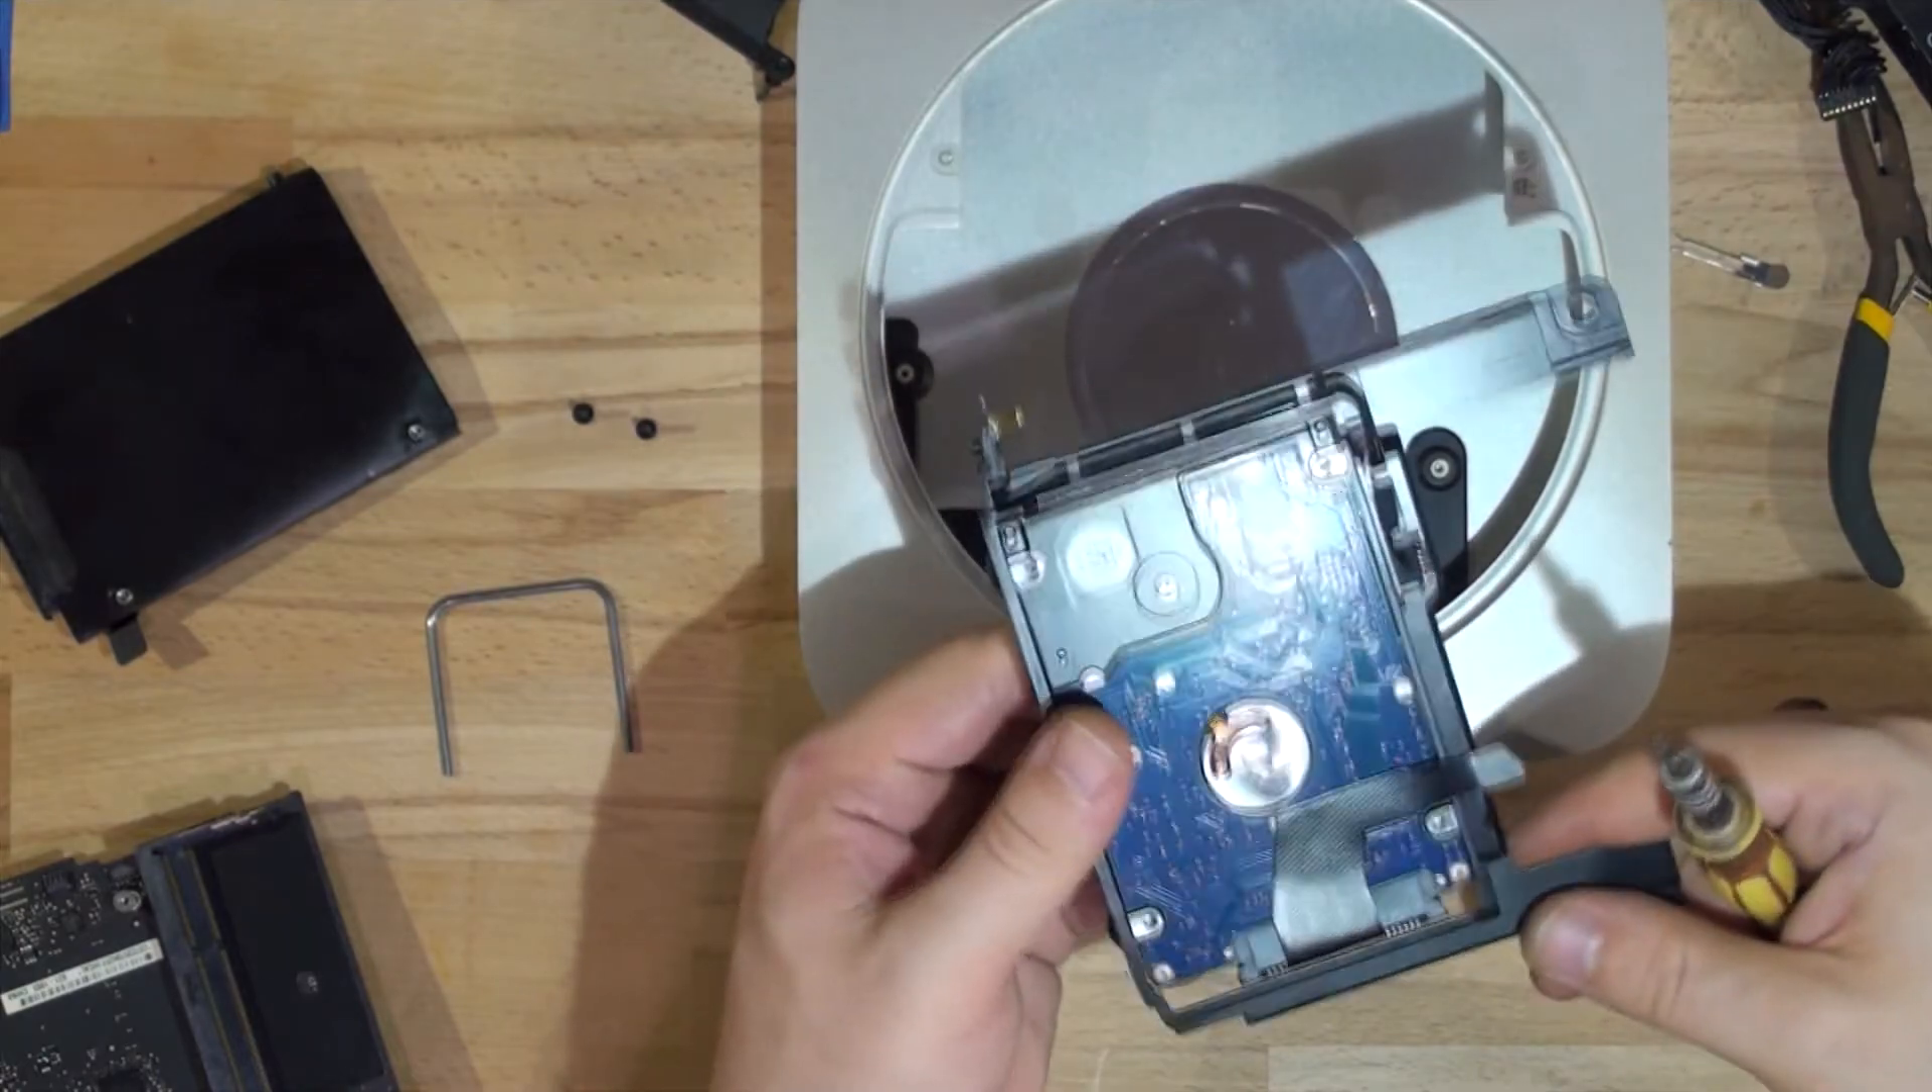So now that's the second drive installed in Caddy.